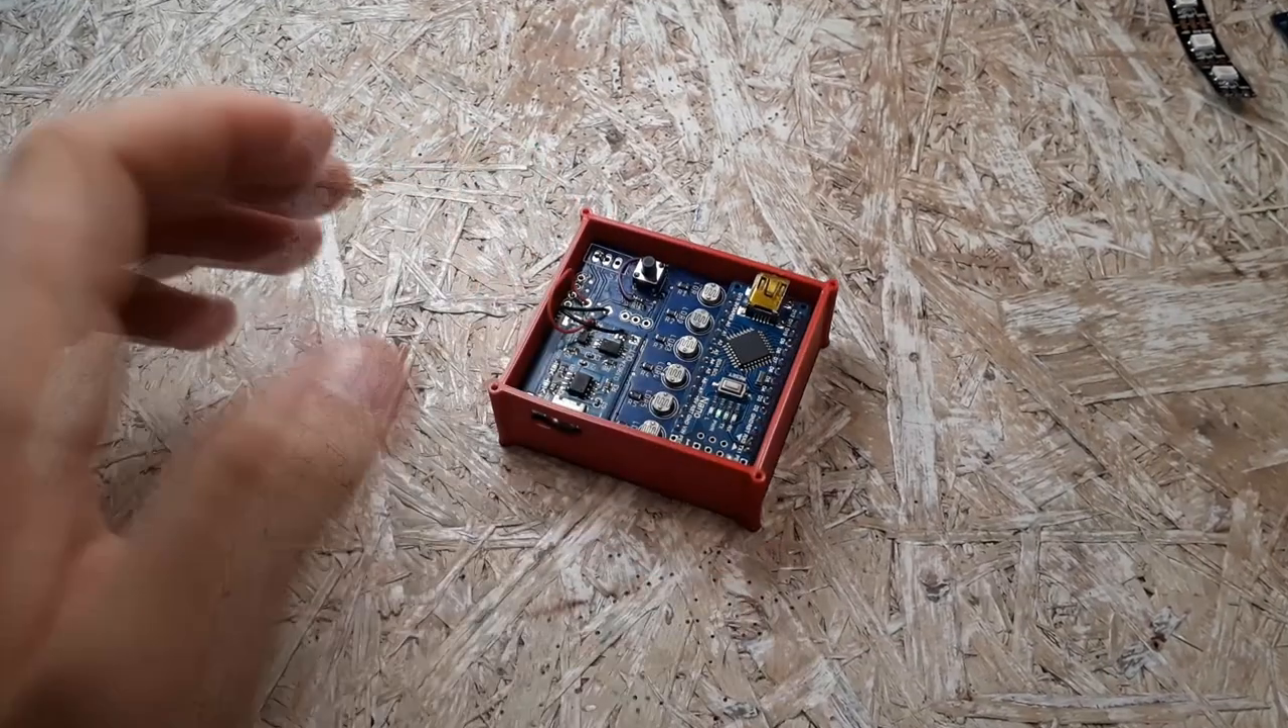I haven't screwed the housing together yet because I have to program the boards first.